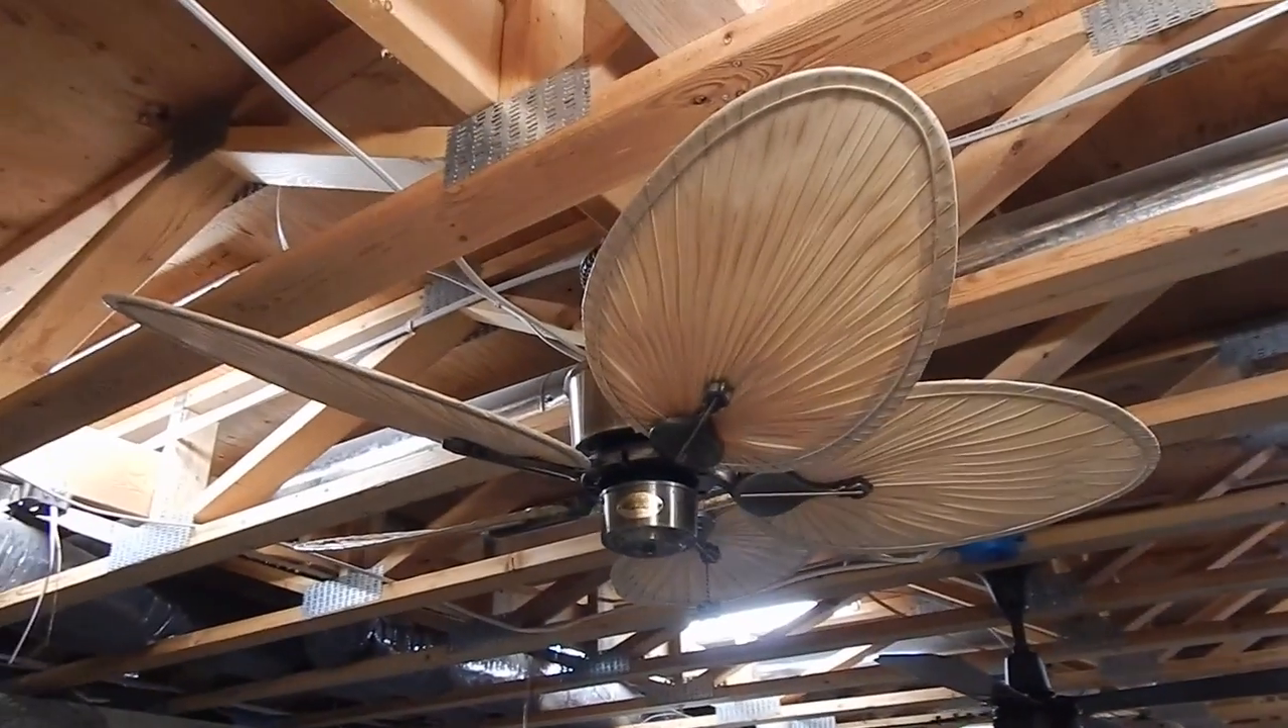And now I just put up my Antique Brass Islander with the small blades.